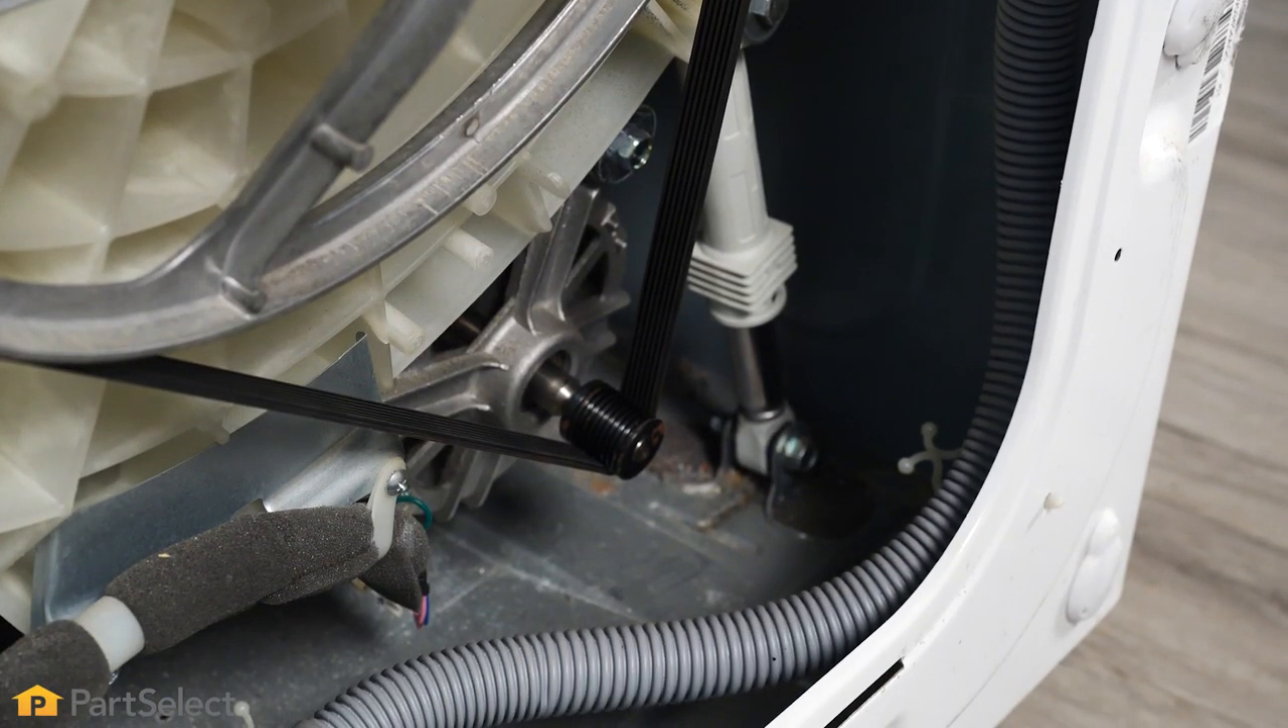Now with the cover removed, we have full access to the drive belt.